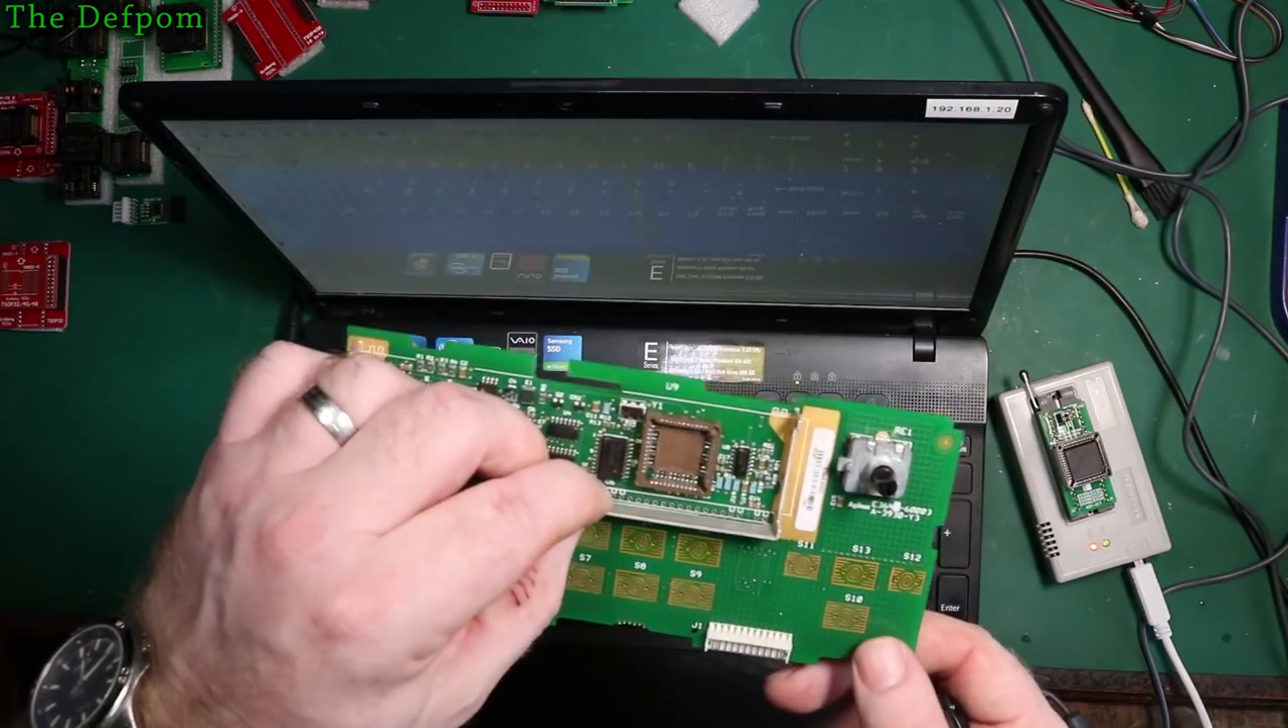I've already put the PLCC socket on the board here.